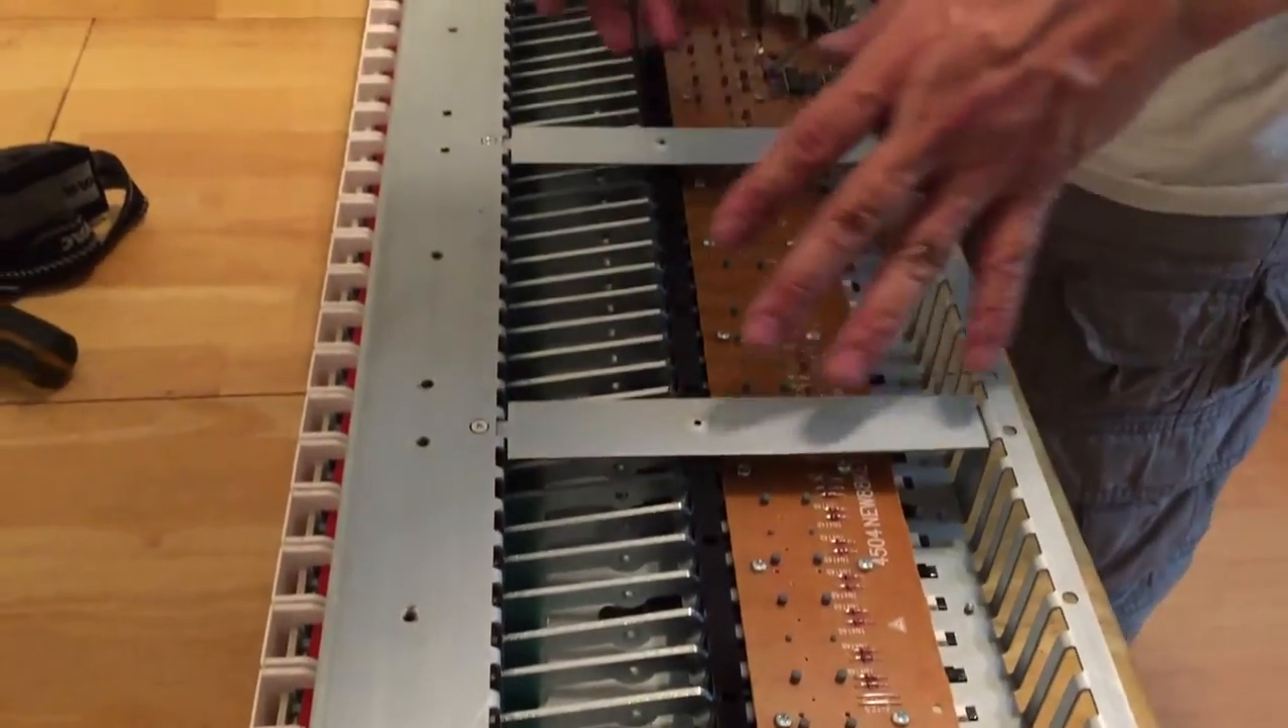Okay, so we've got all the braces in and we've got the circuit board in.